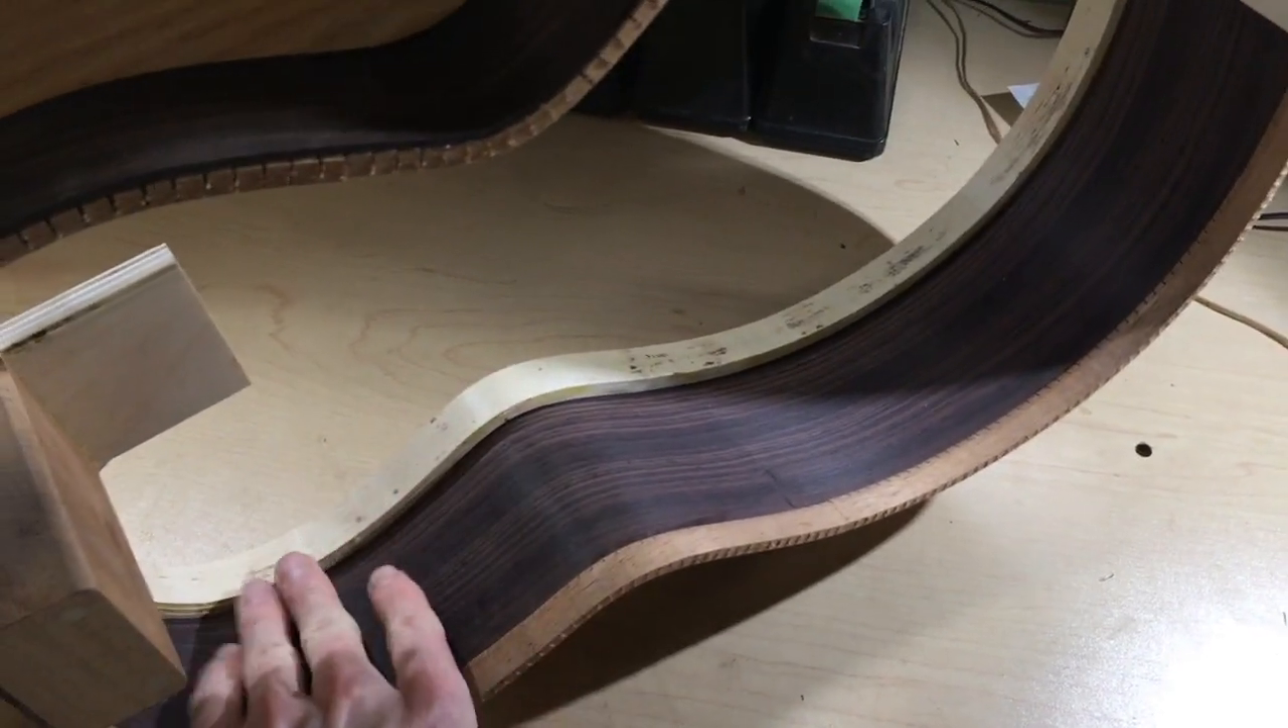Here is the rim for the Rosewood OM. And I've got the liners in.